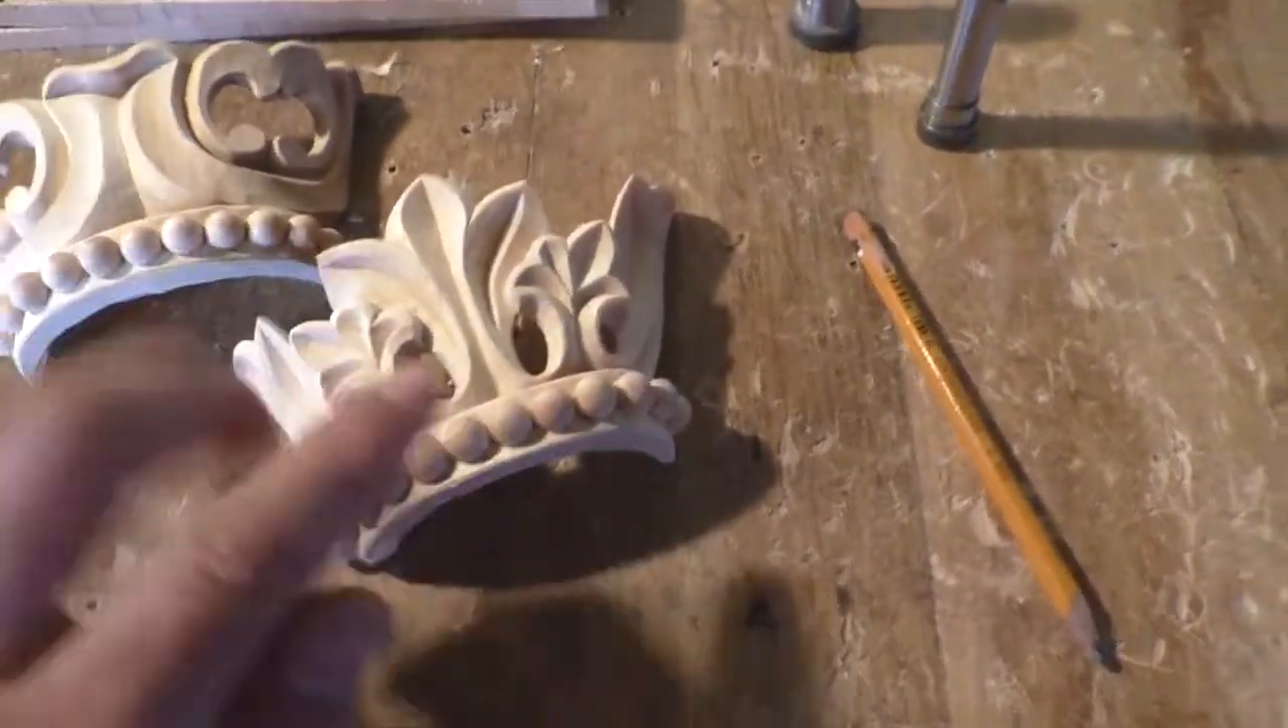Приклеил шарики они пока еще клеятся но уже можно посмотреть.